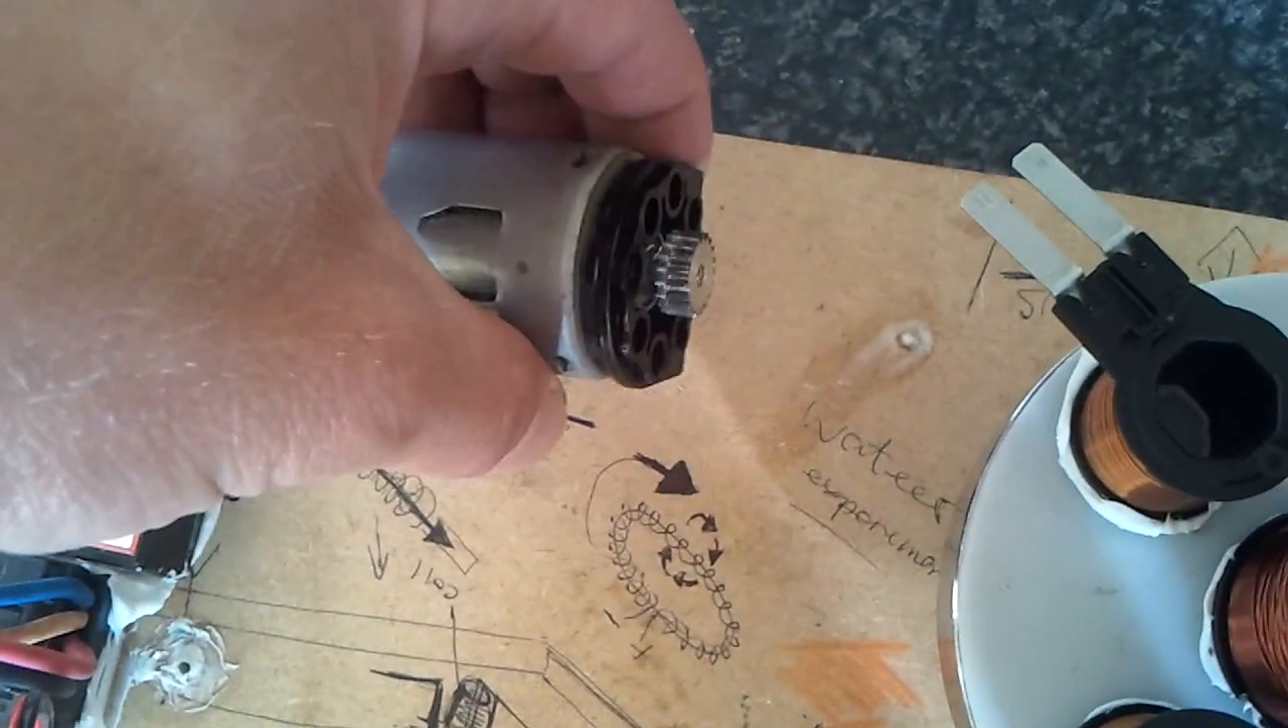I still have to mount my motor.